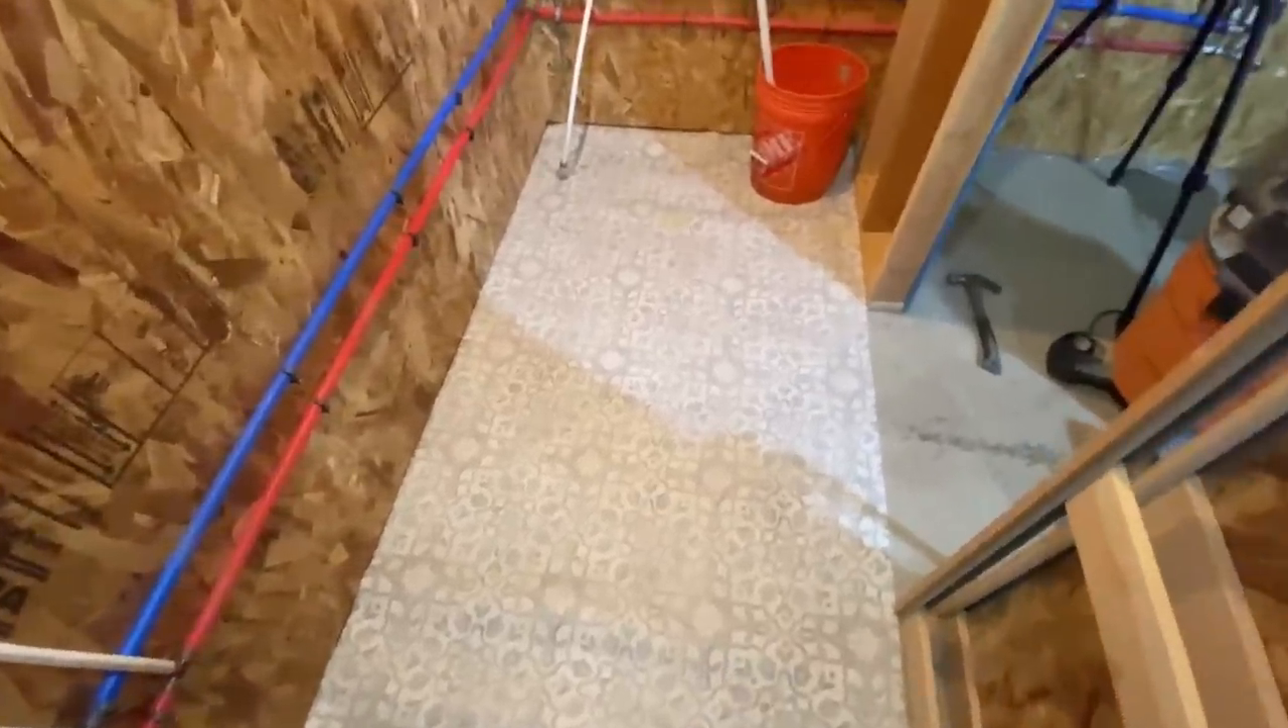Okay we got the flooring down this is just like a roll of um vinyl basically.